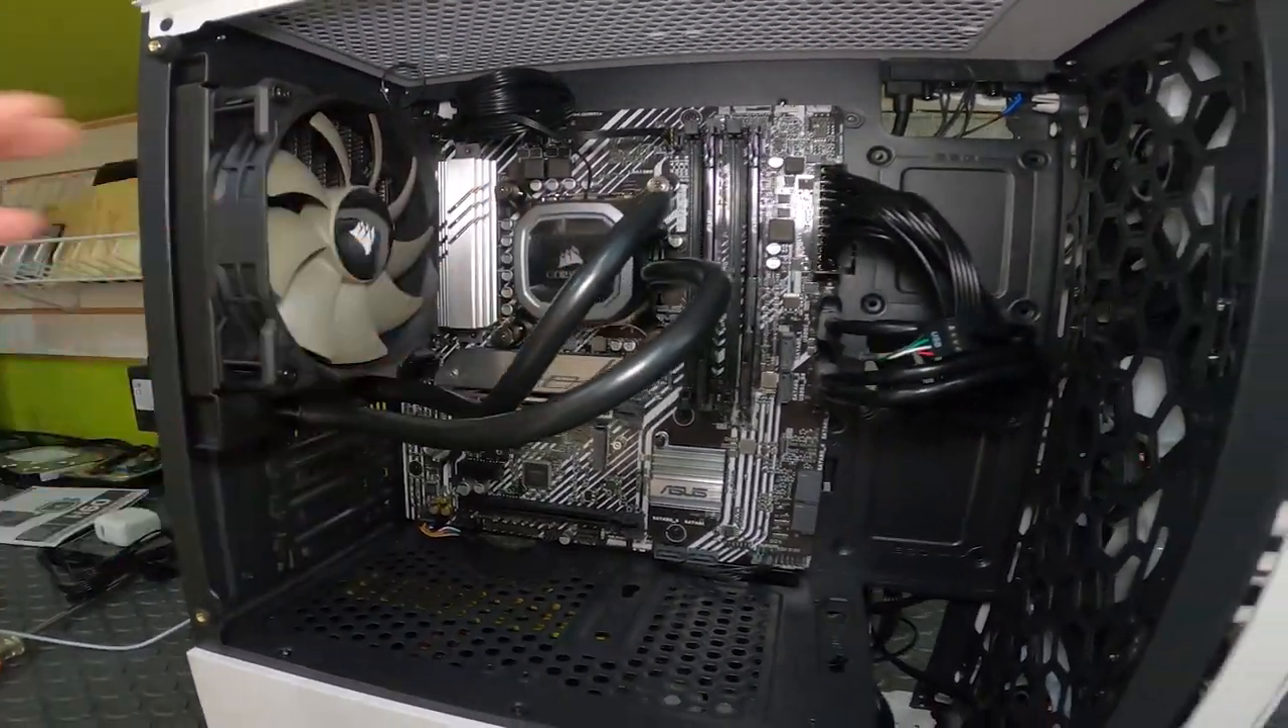Ya quedó instalado el sistema de enfriamiento líquido.